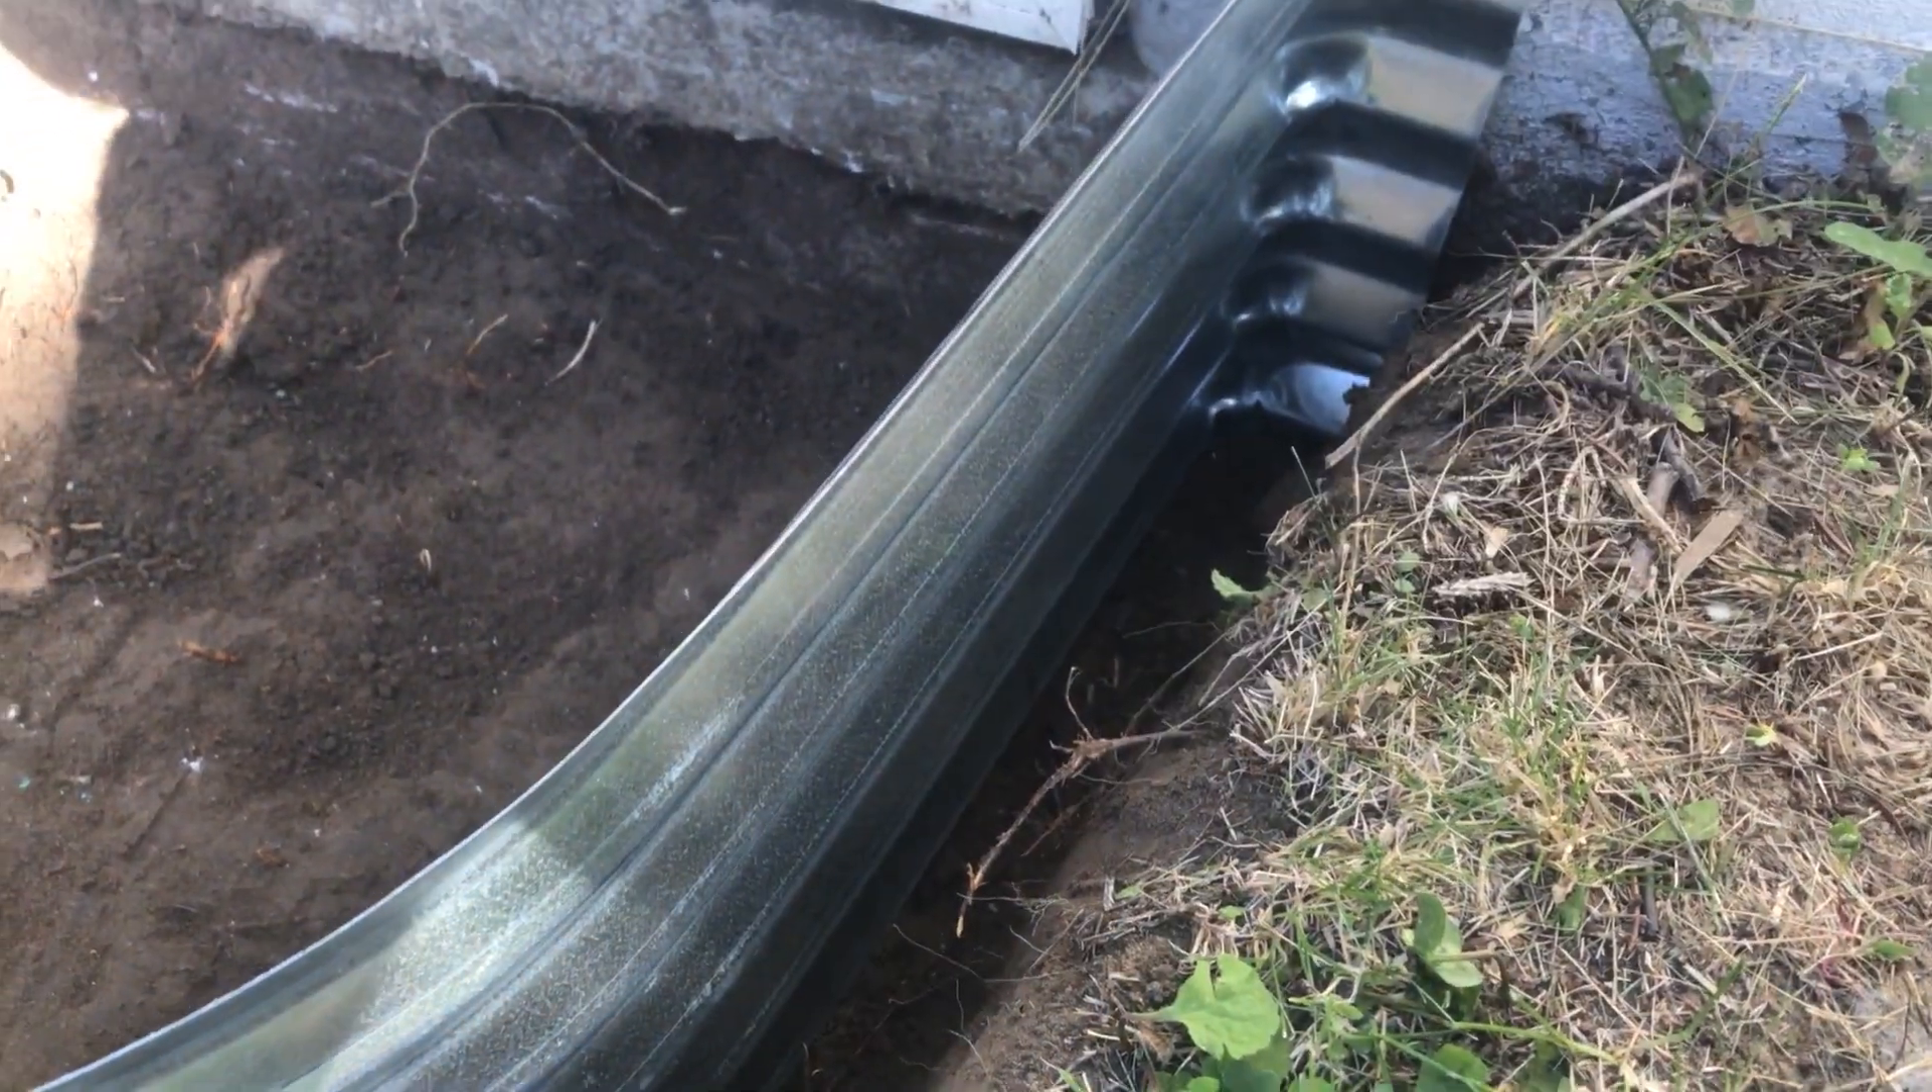You can see around the edges you're probably going to have a gap between the grade and the window well retainer.